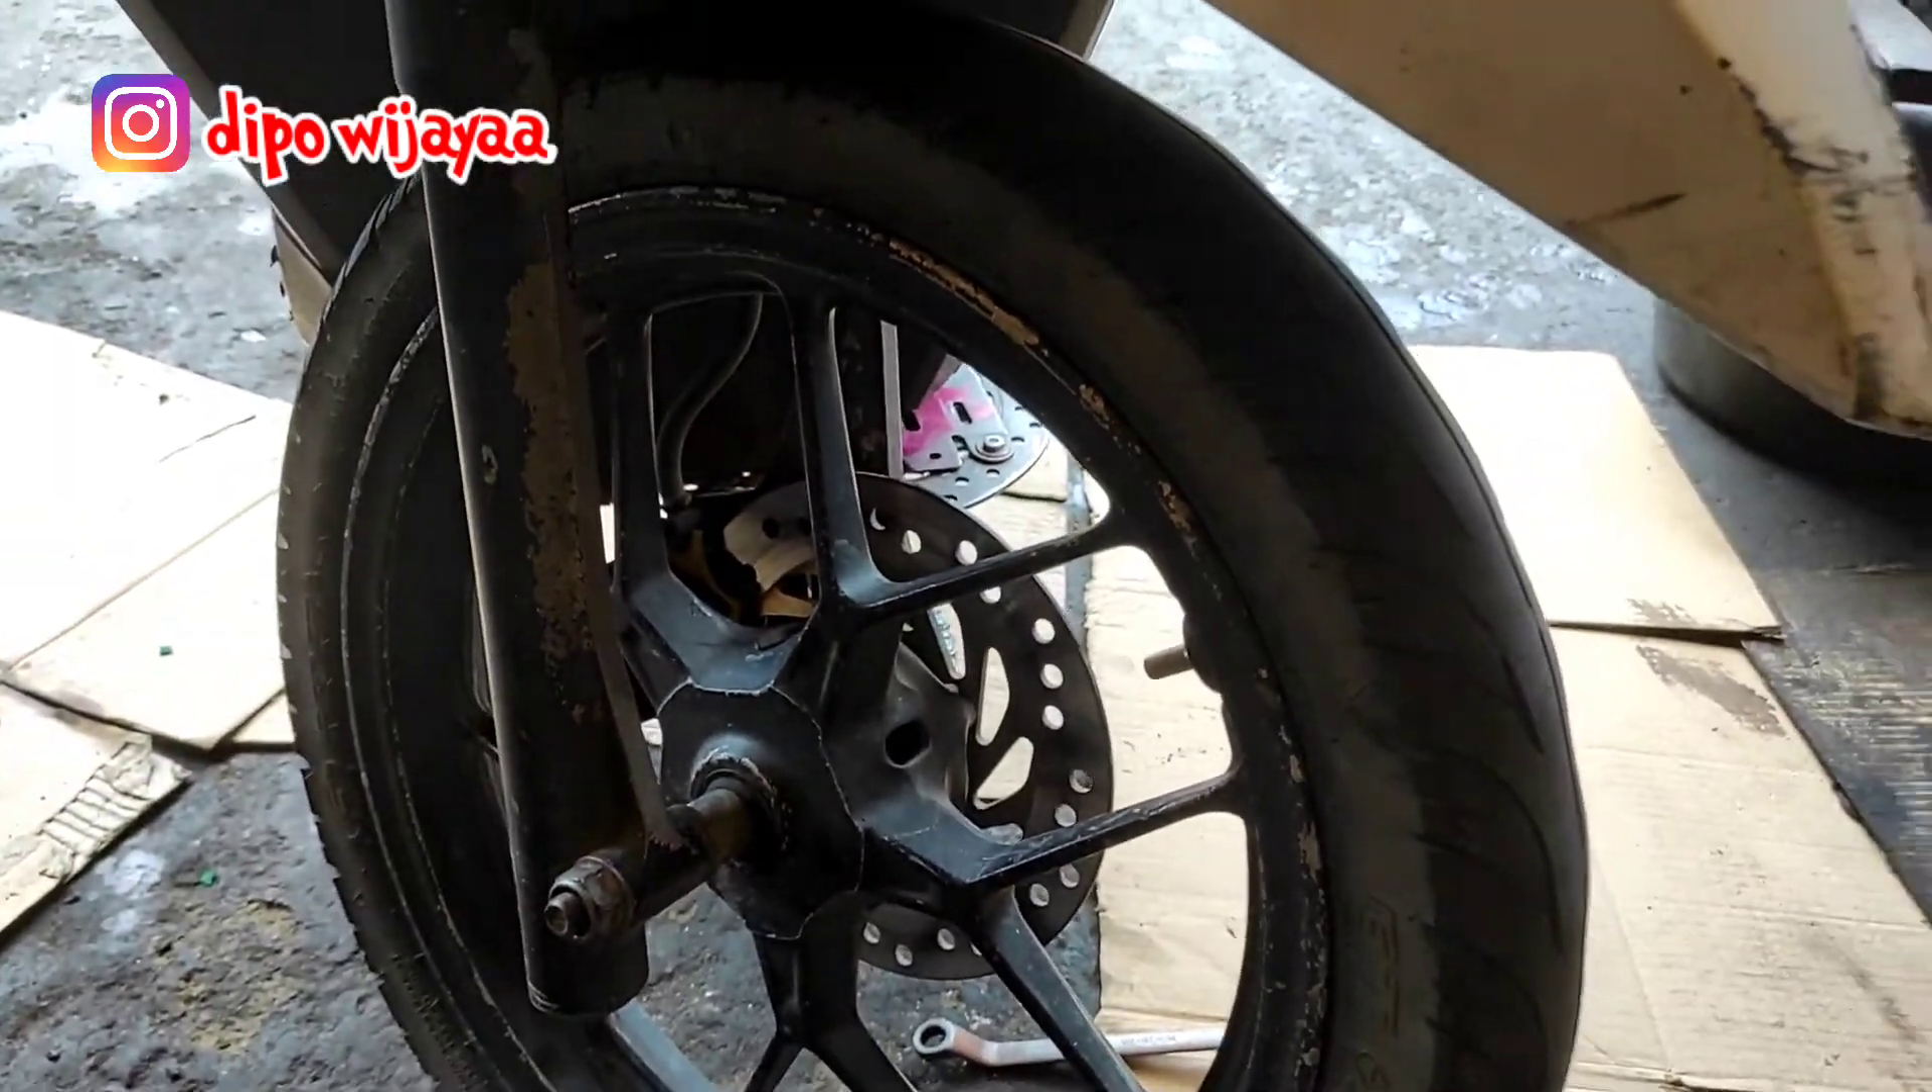Pada bagian roda depan itu sudah terpasang dan sumbu sudah terpasang.